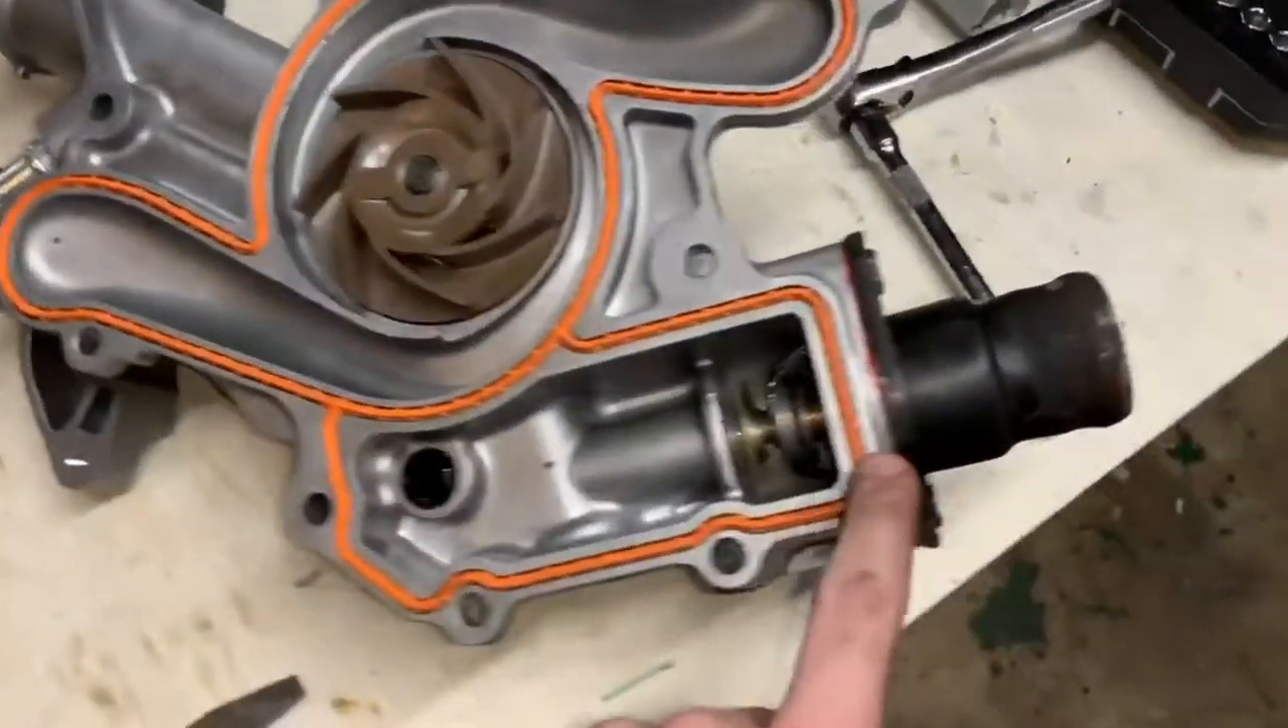So we now have the thermostat housing and thermostat installed on the new water pump.